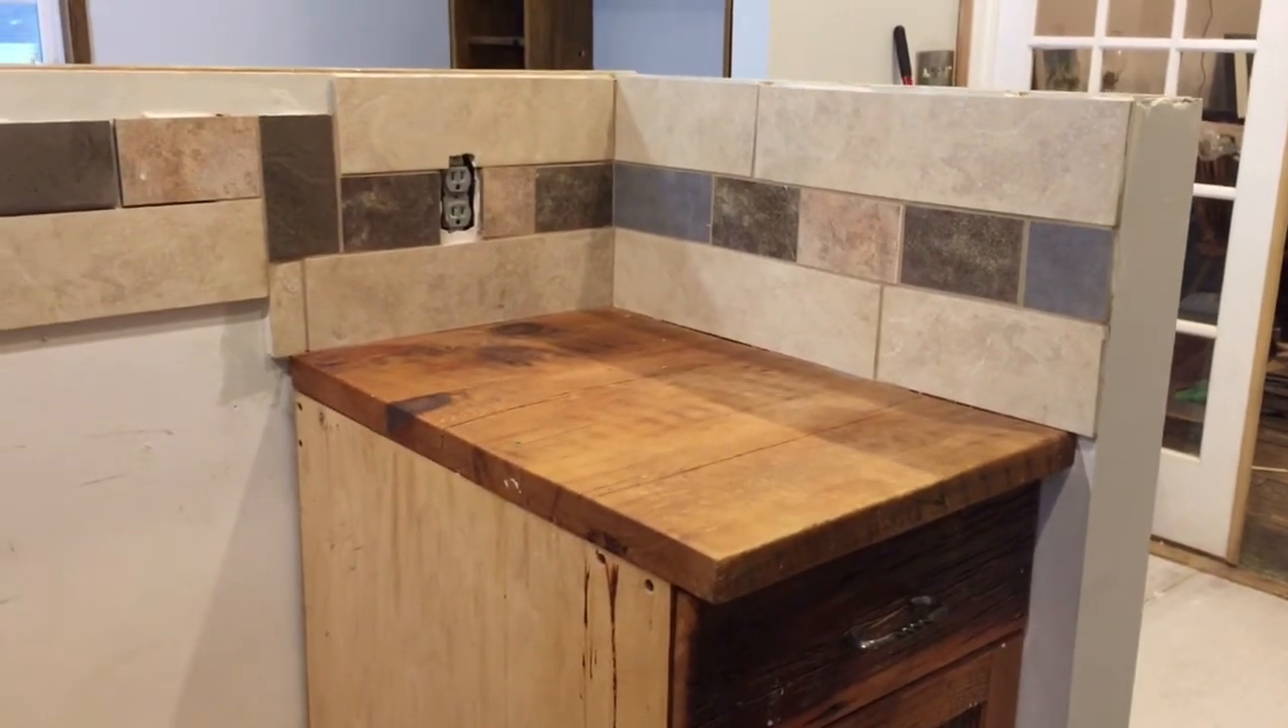This is the opposite side of the counter where the tile is at and this part is also finished right above the cutting board.